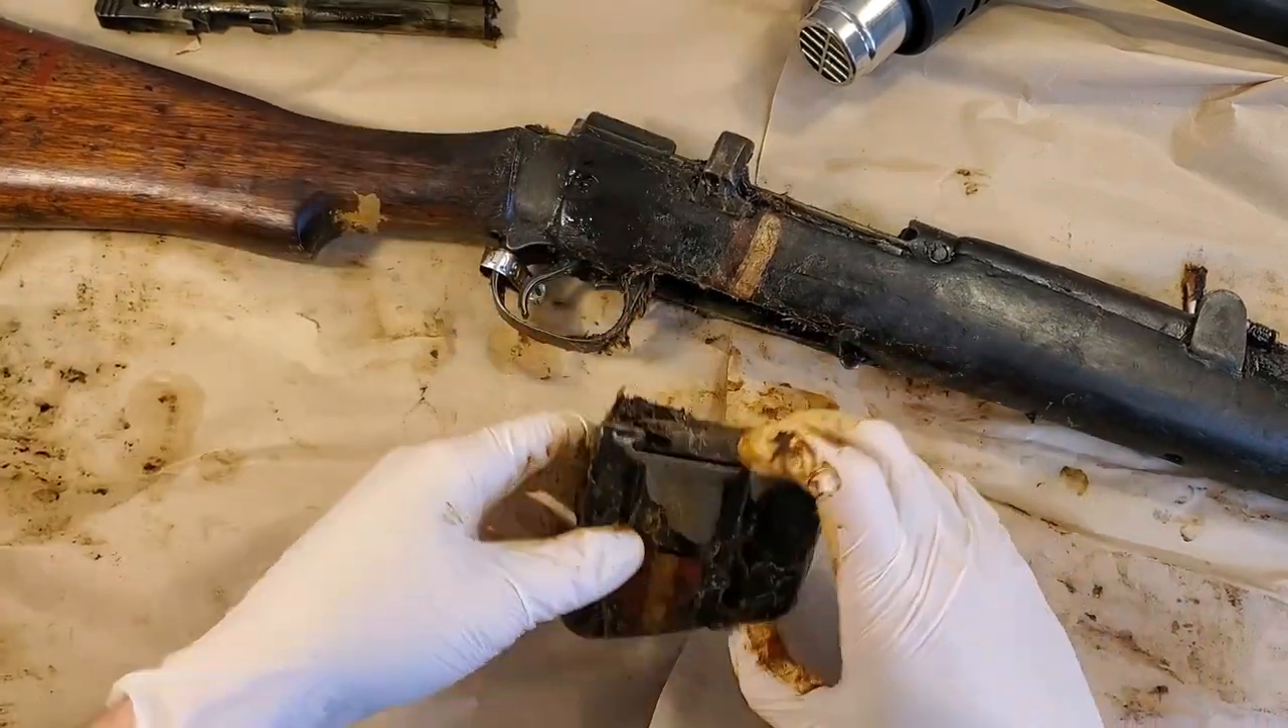I do think we have freed the magazine.